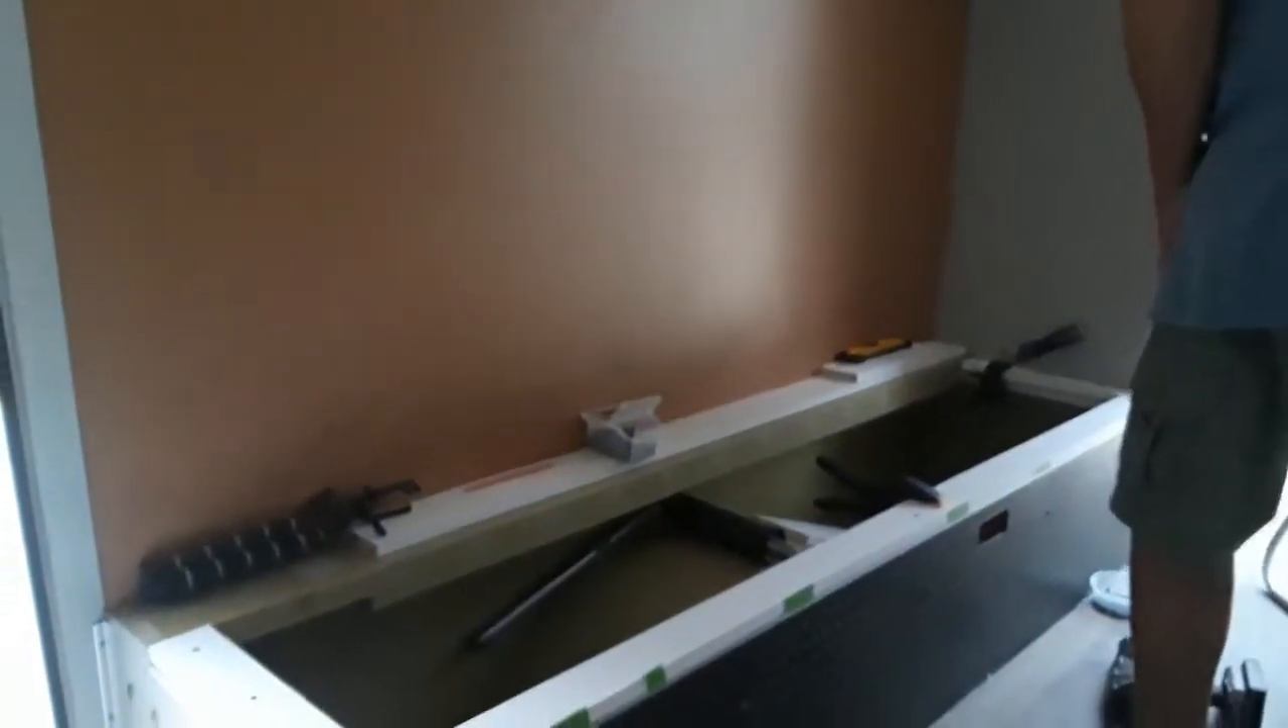Well, we have the first part of our bed started, getting the base in.